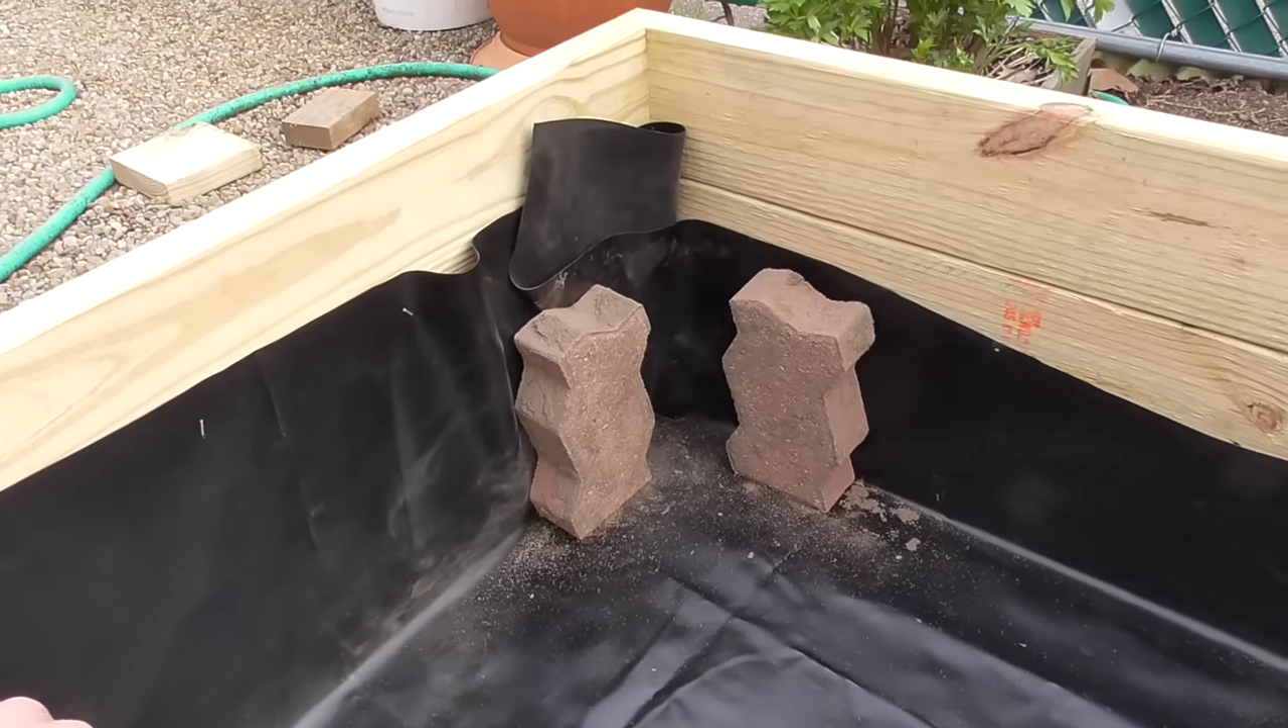Now of course you may be noticing how the lining doesn't go all the way up to the top.